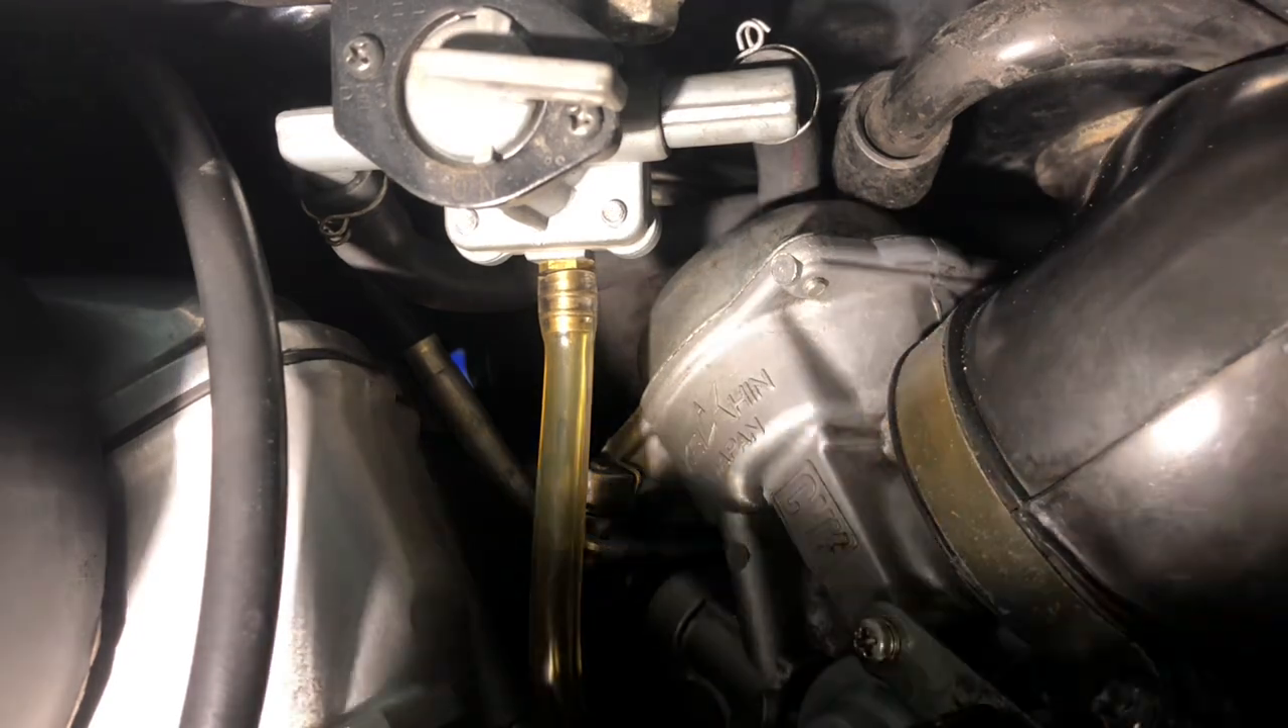With the fuel tank securely mounted, I was able to use more force to get this vent line fully on the nipple of the petcock.